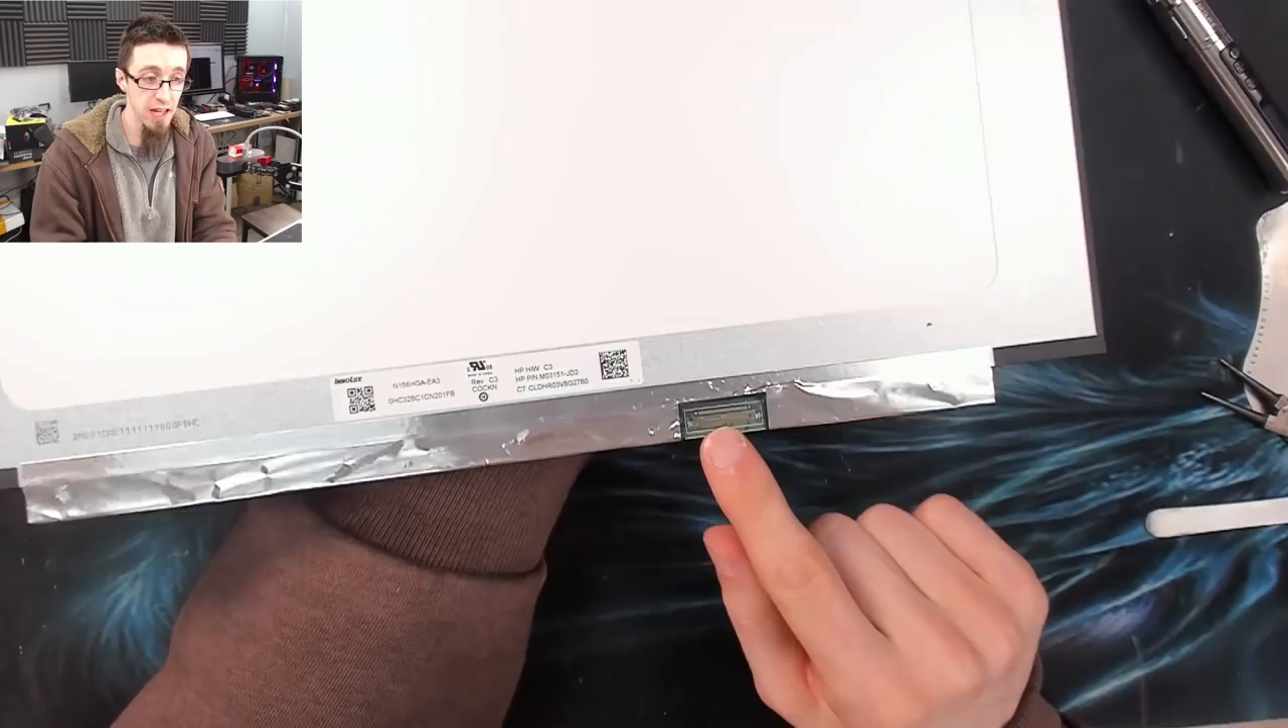Right now we have our lcd panel removed so we need a new one of these.